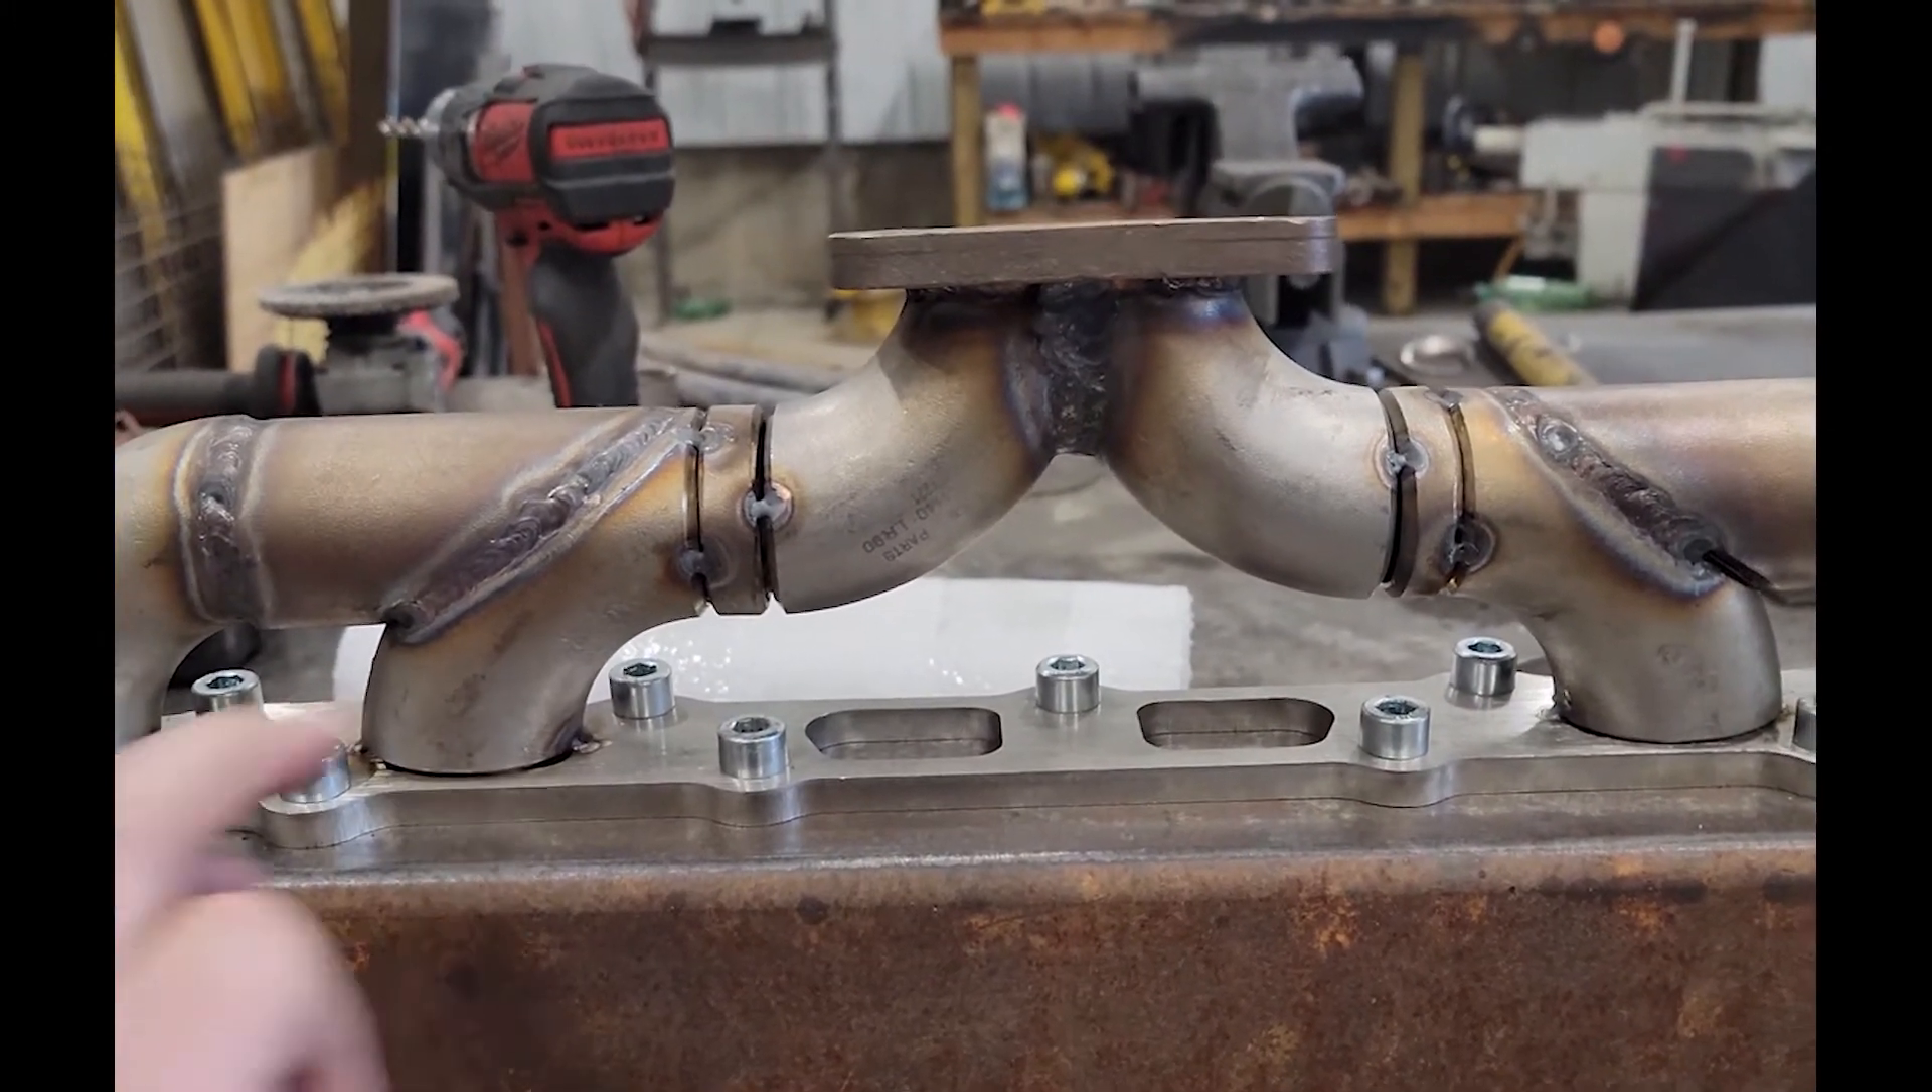All right so I've got my centerpiece tacked in.